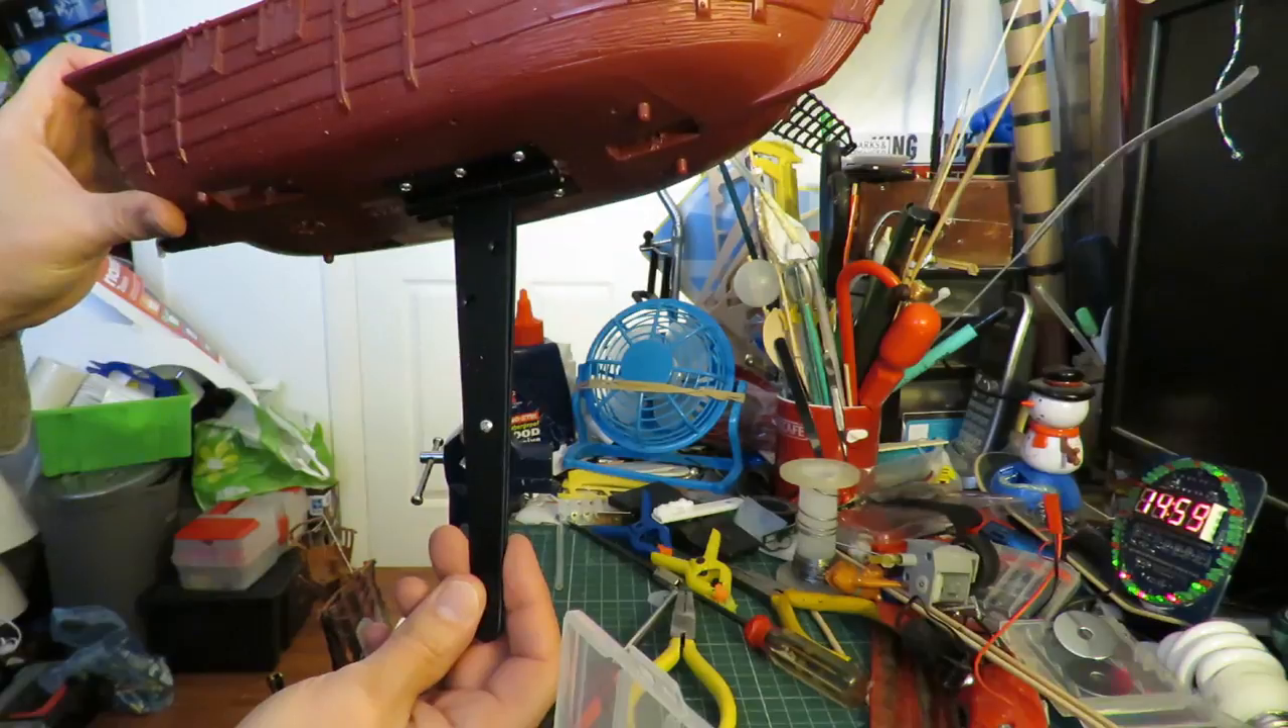There's our keel. I haven't put a weight on the bottom of it yet but that shouldn't be a problem.